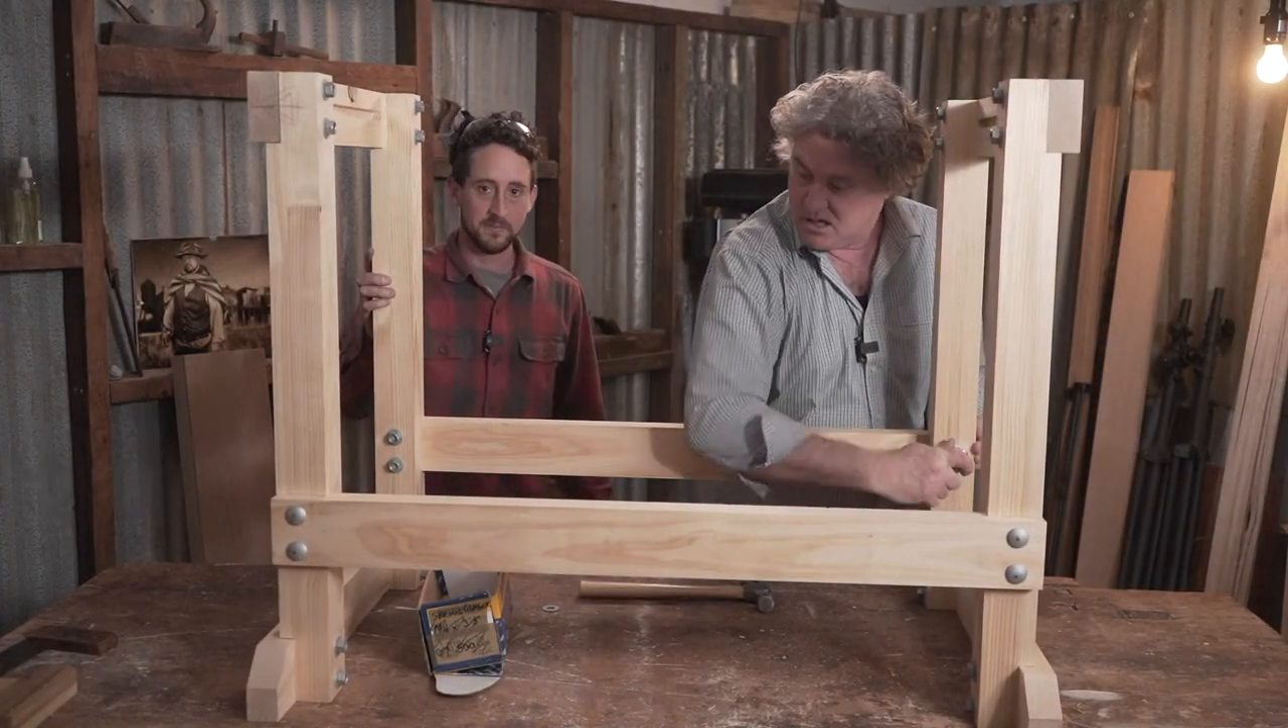Right, so we've got this frame together.